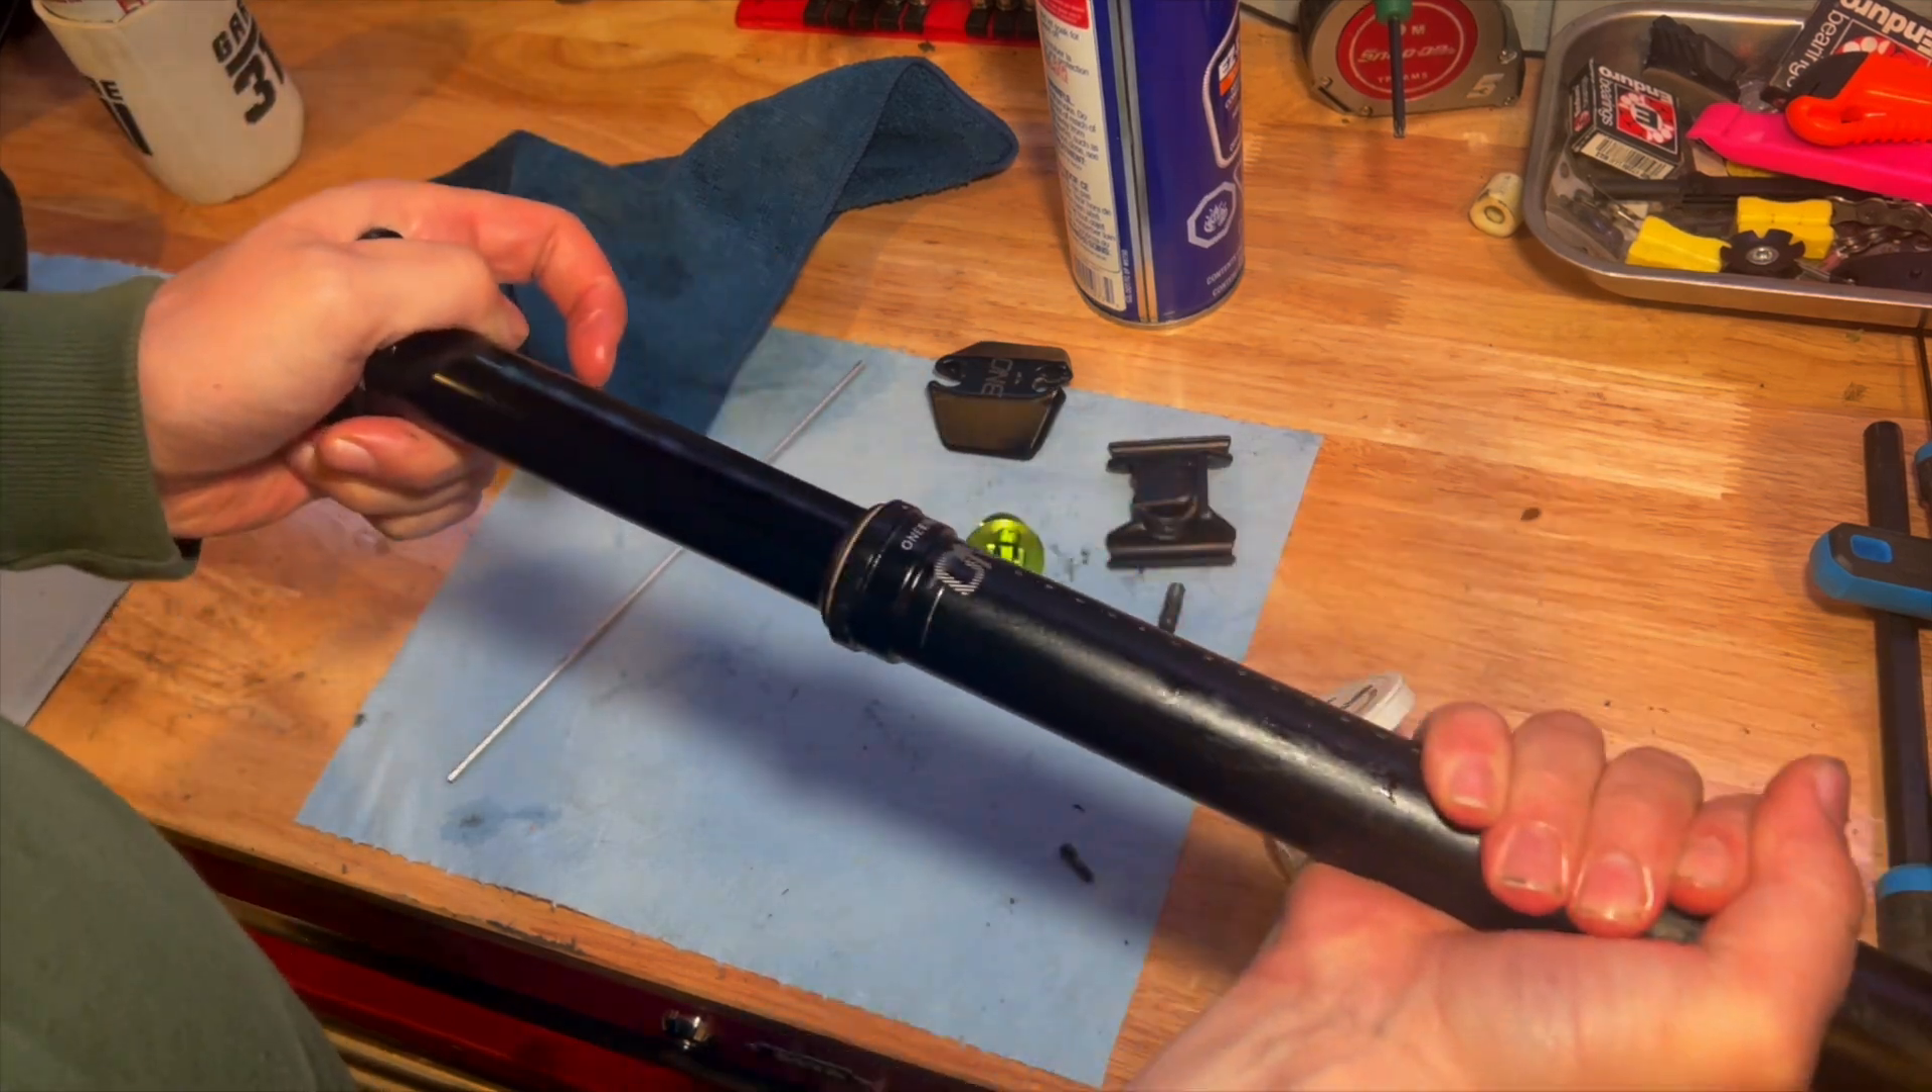So now we have an almost fully assembled seat post.